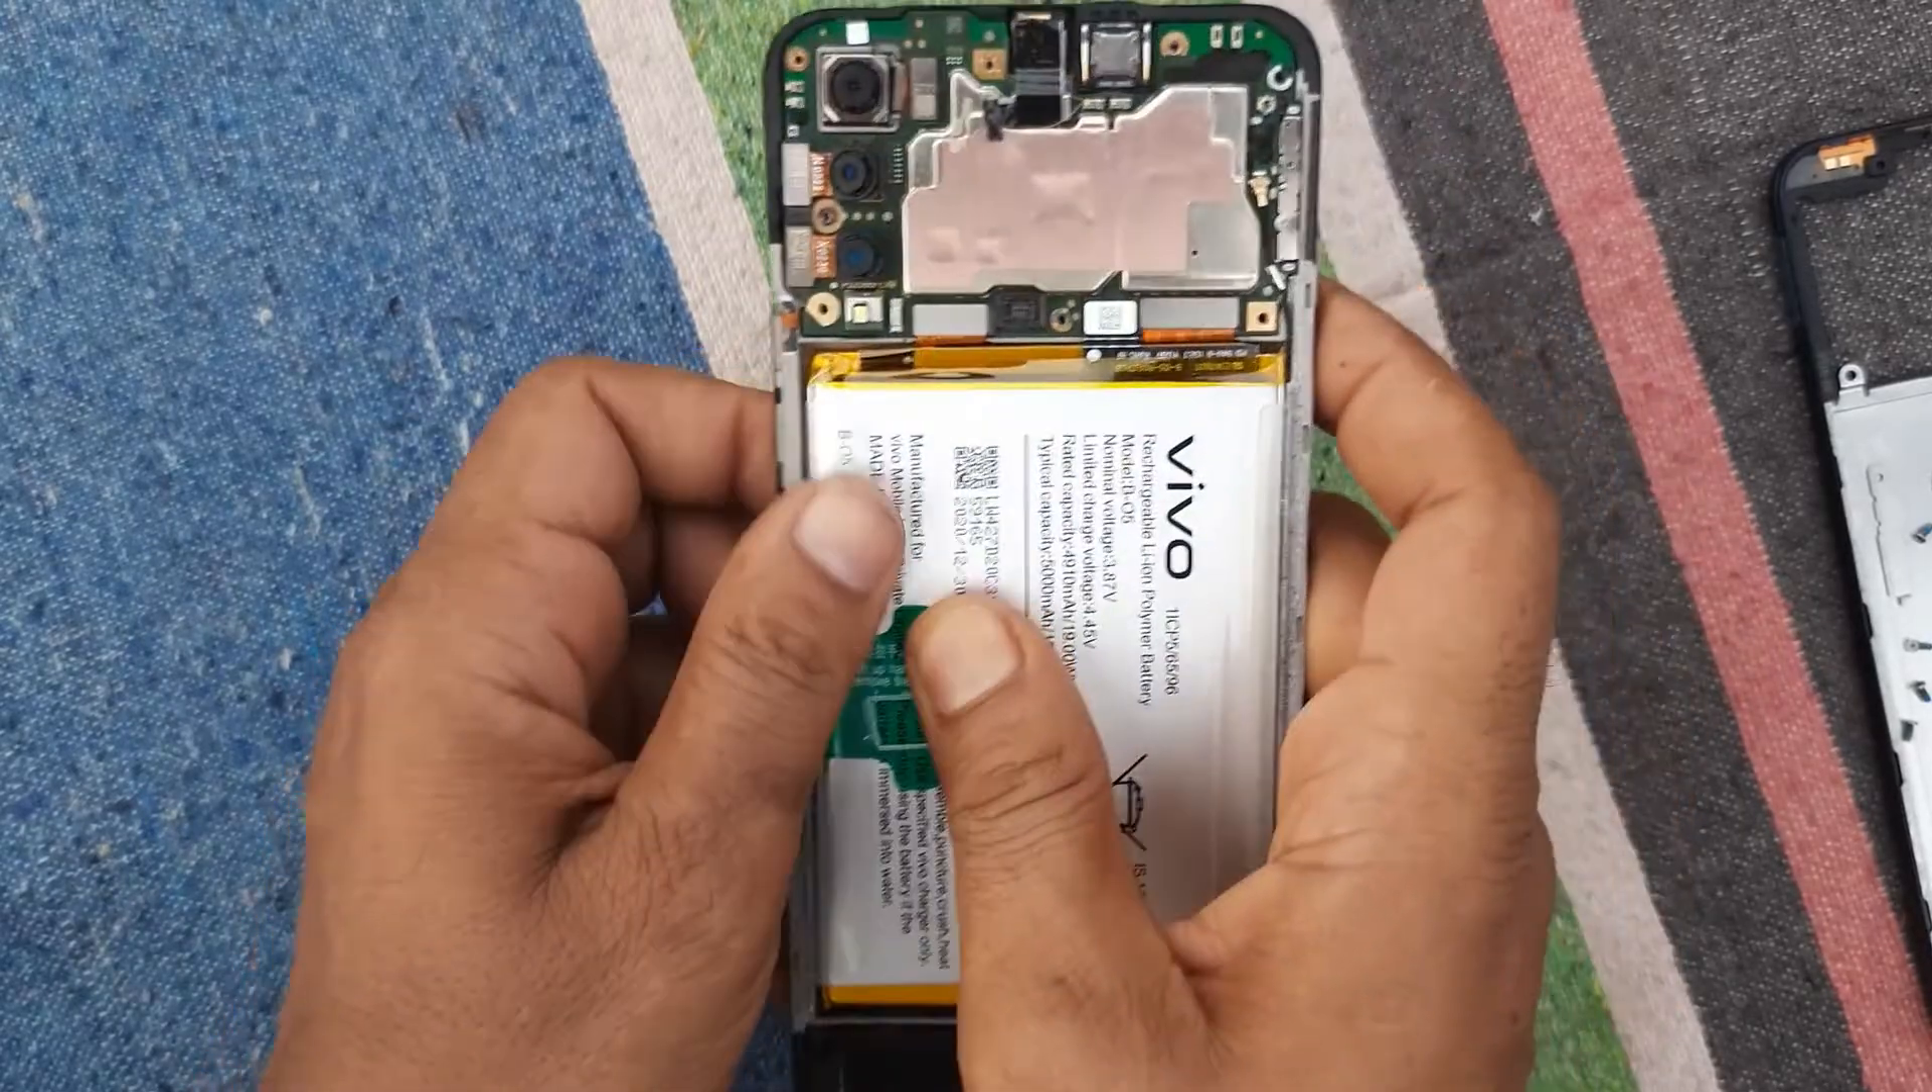तो बैटरी को यहां पर हमने फिट कर दिया।